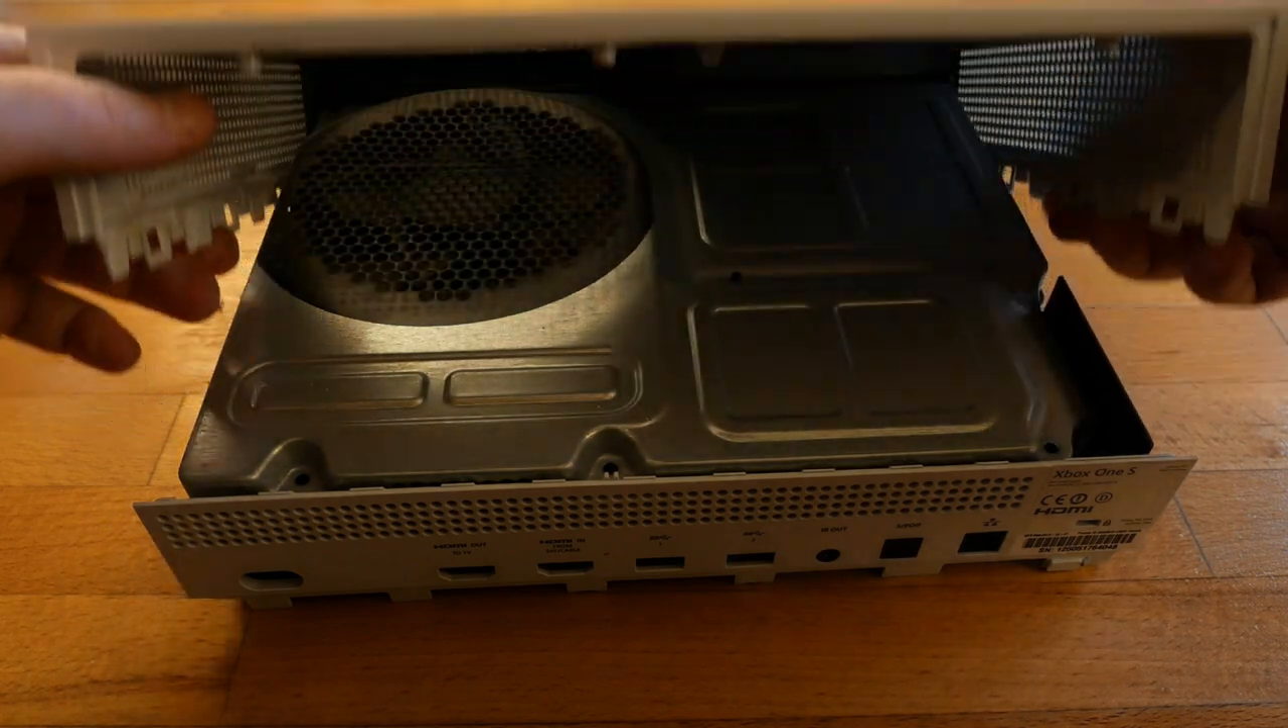And I remove the top cover.